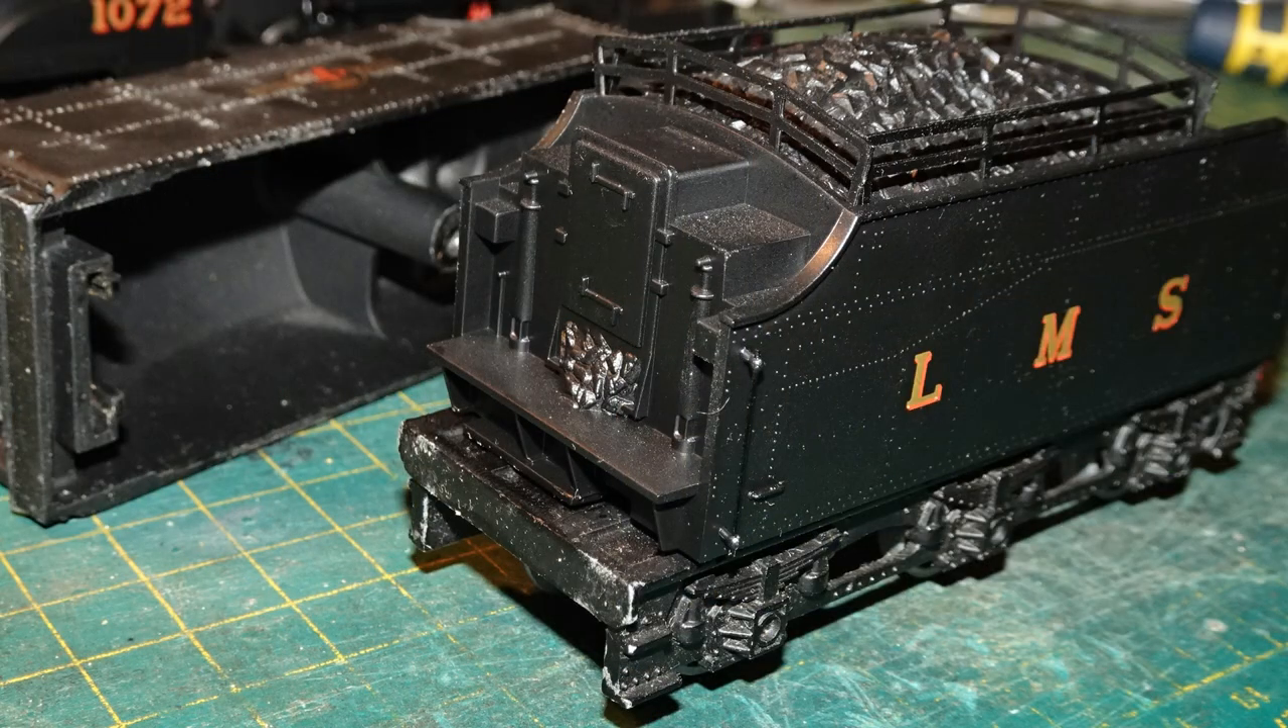The 8F tender chassis is a little longer than the body from the 4P tender.